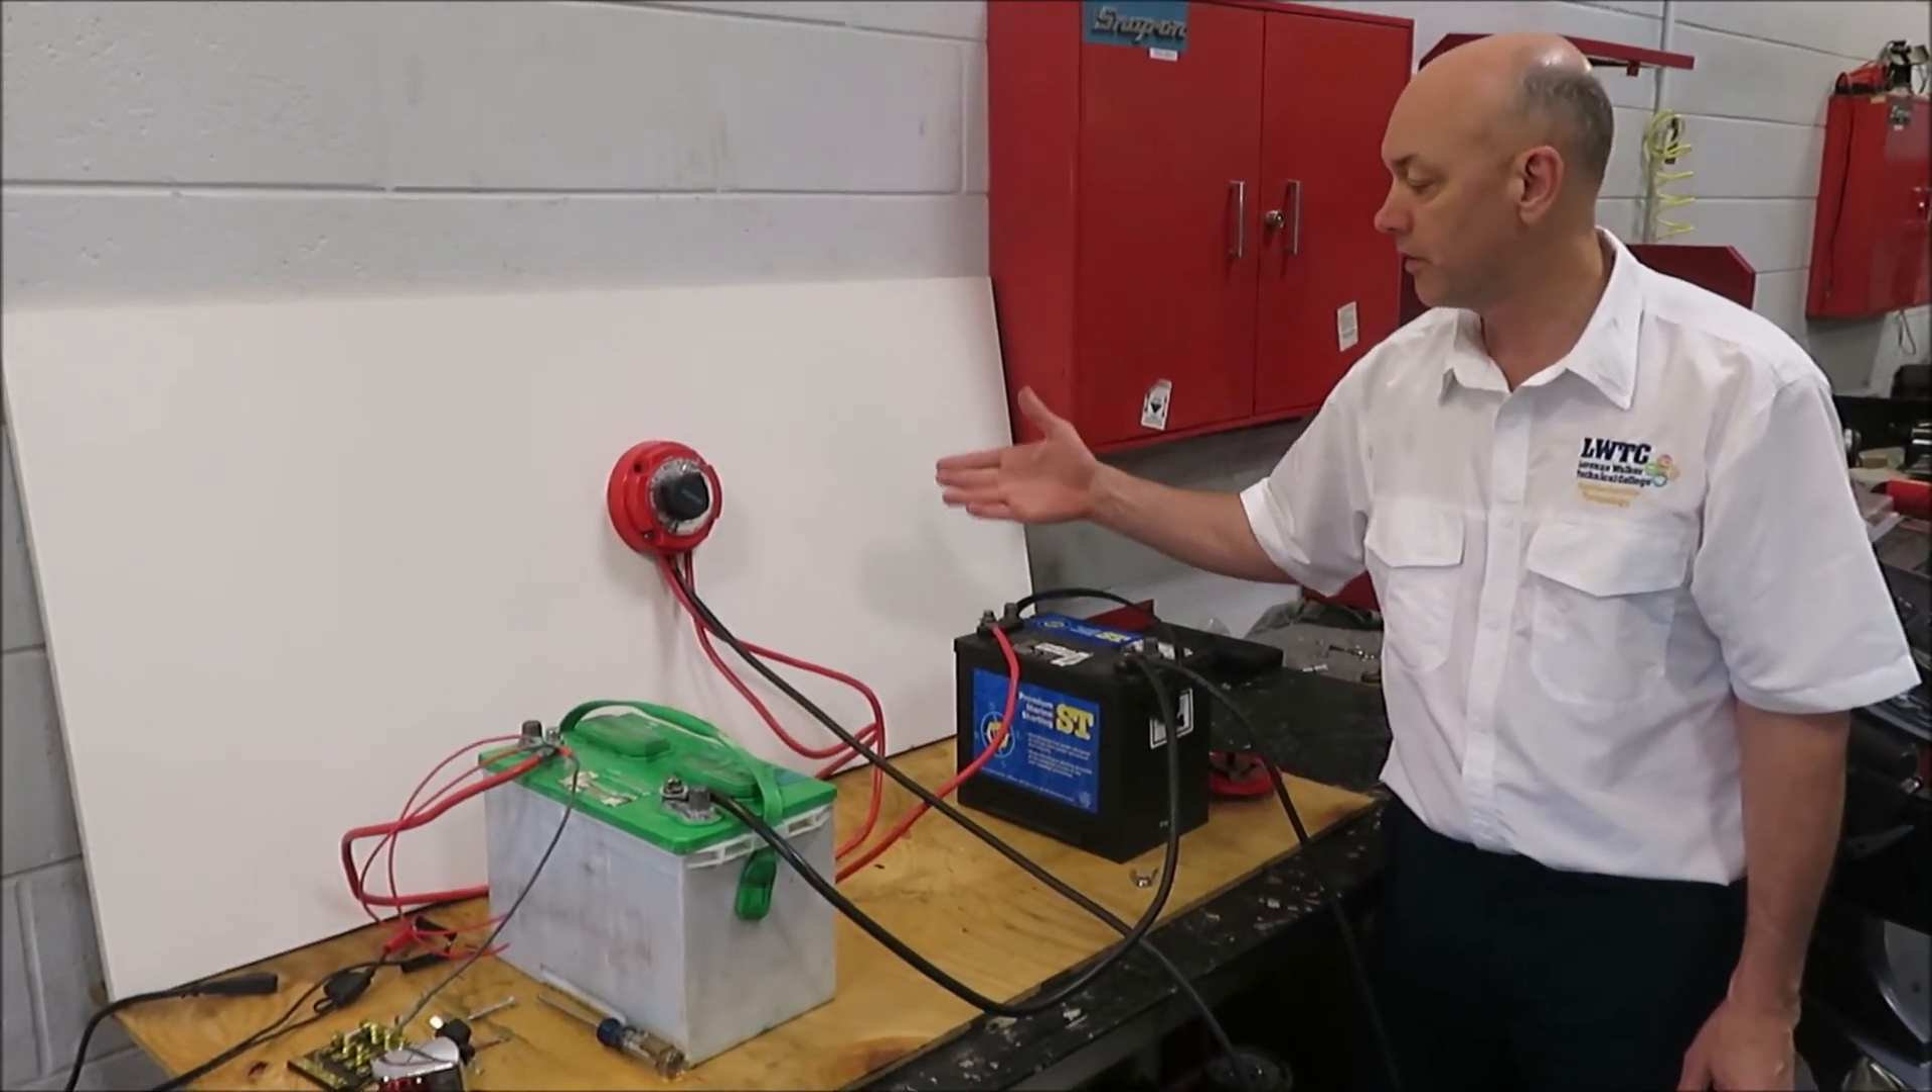In conclusion, we've wired our positives into your battery selector switch.